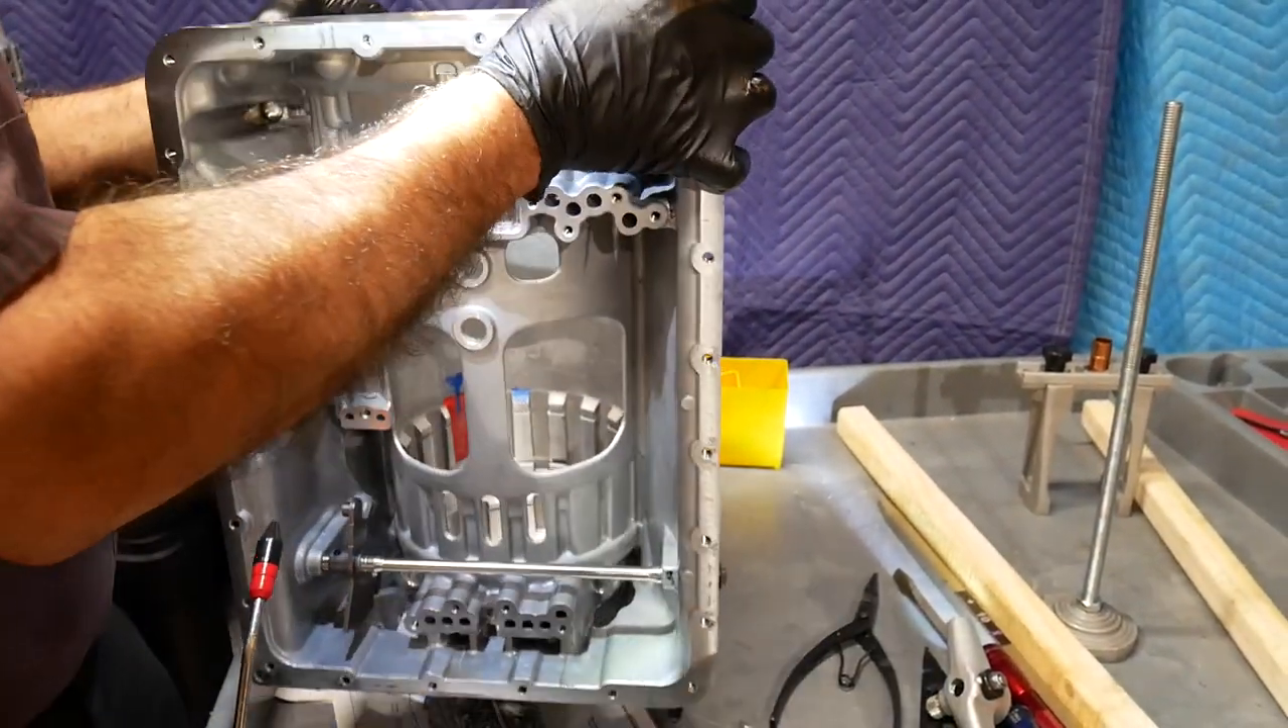Now the case is almost completely stripped the only thing that I'm left with is my manual linkage.